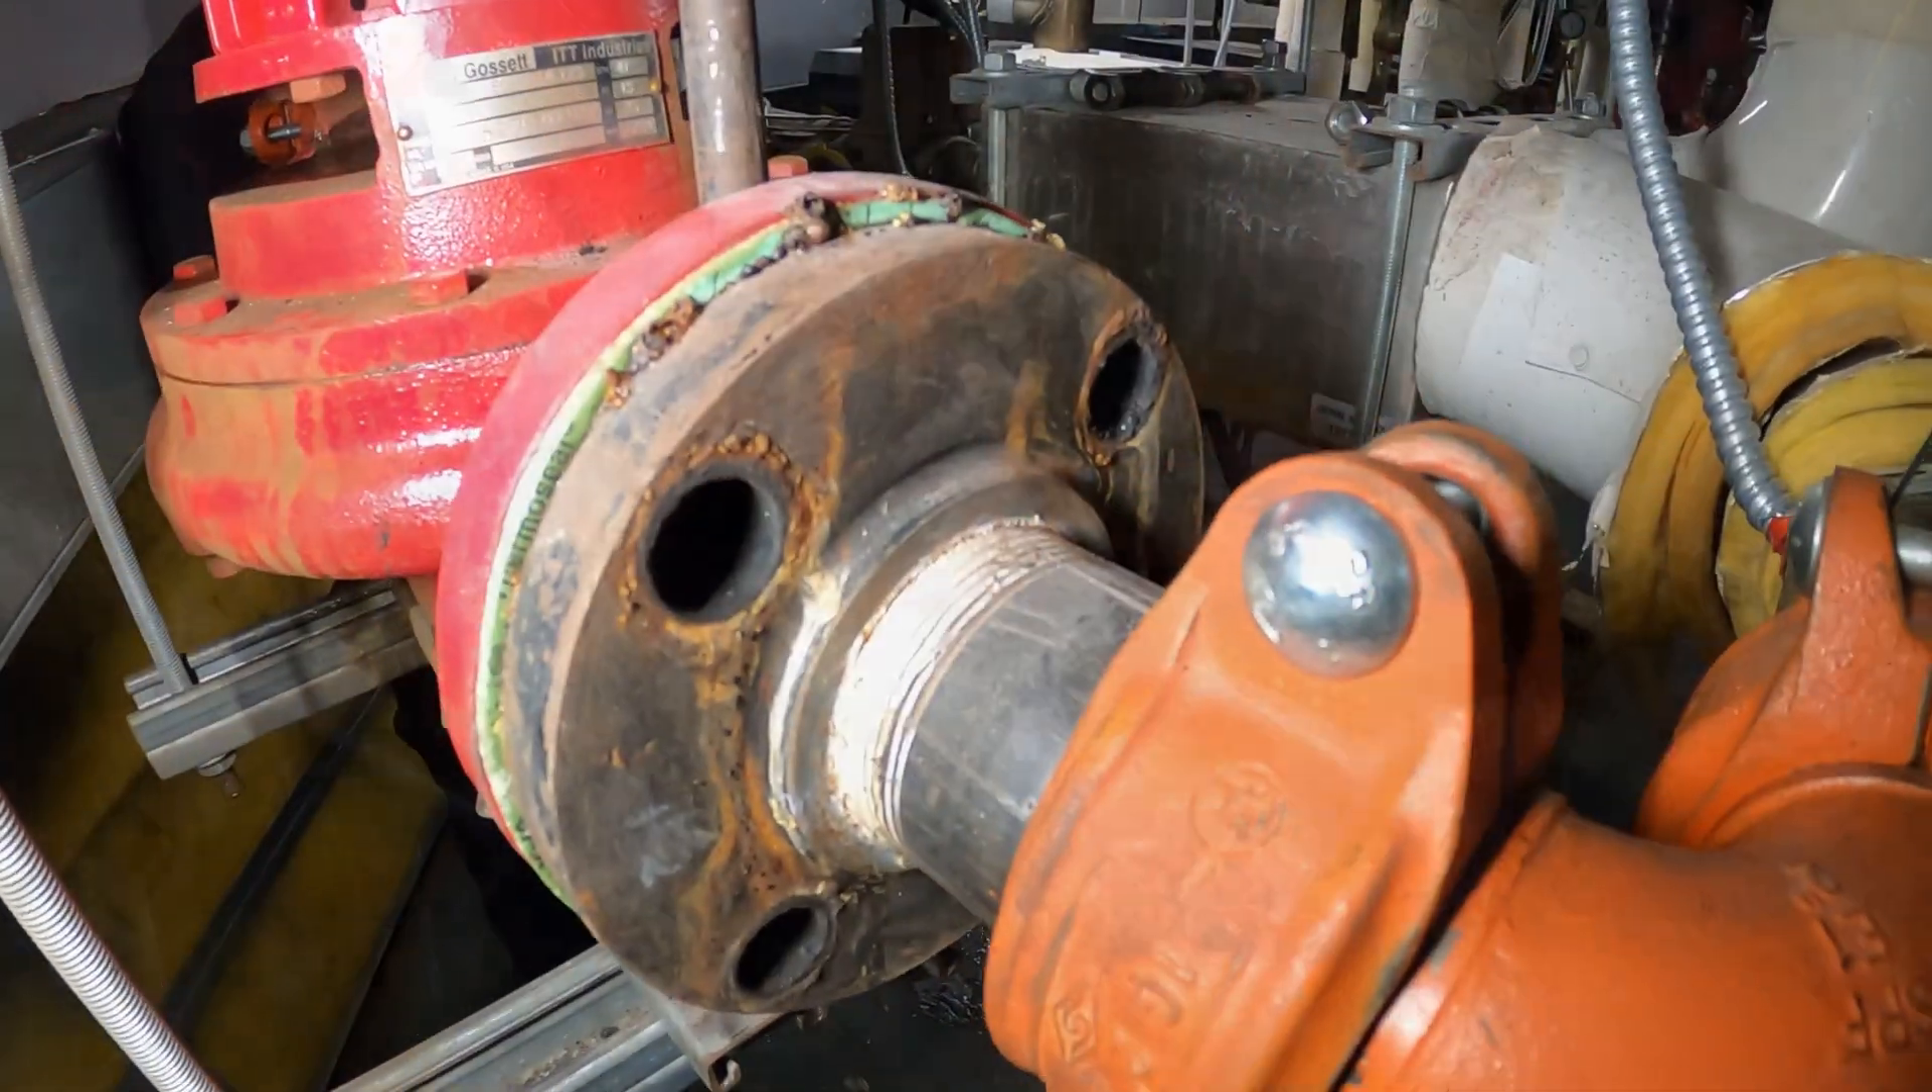We got all the nuts and bolts out over there.